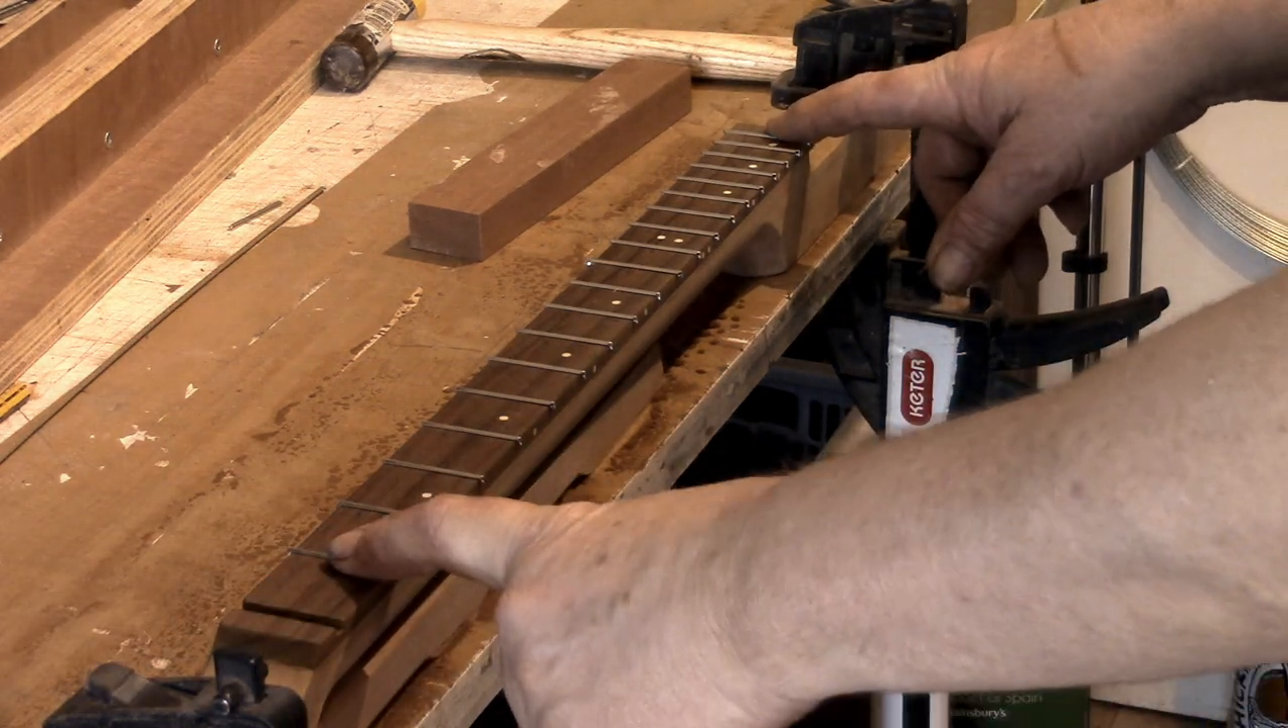We have all our frets in here now.